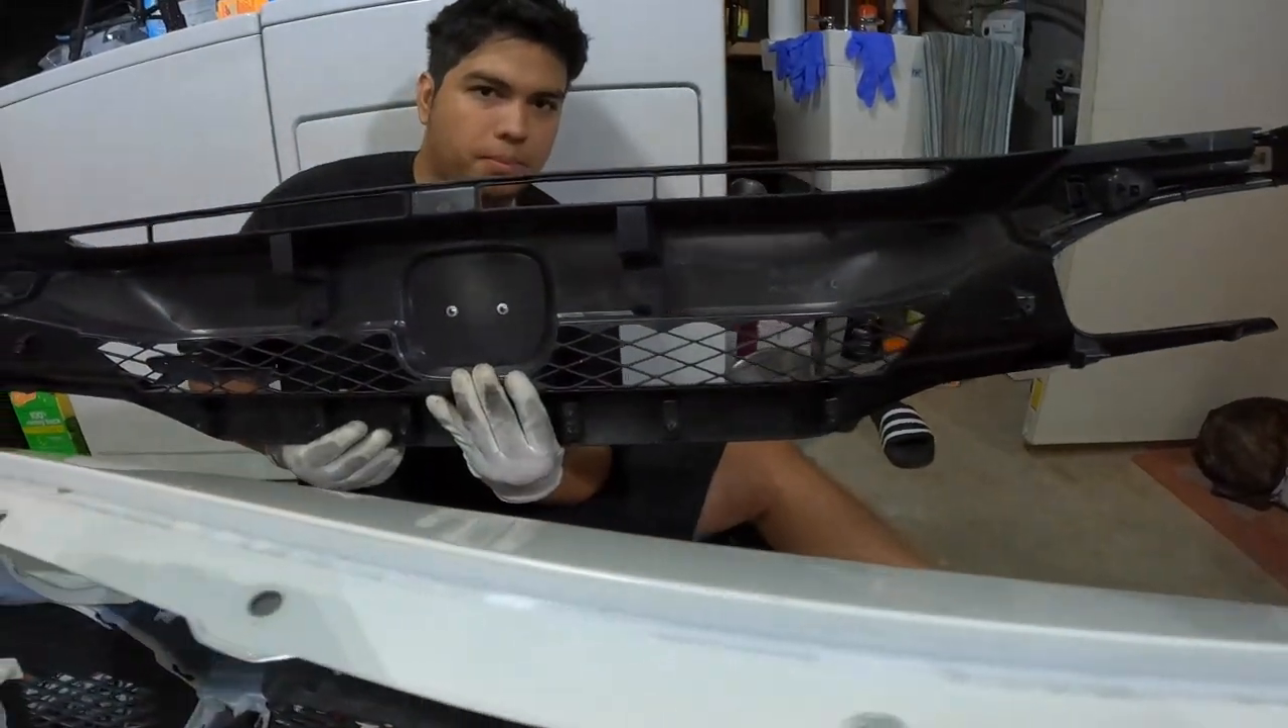We went ahead and removed the grill off of the bumper now as you can tell it's fully off.